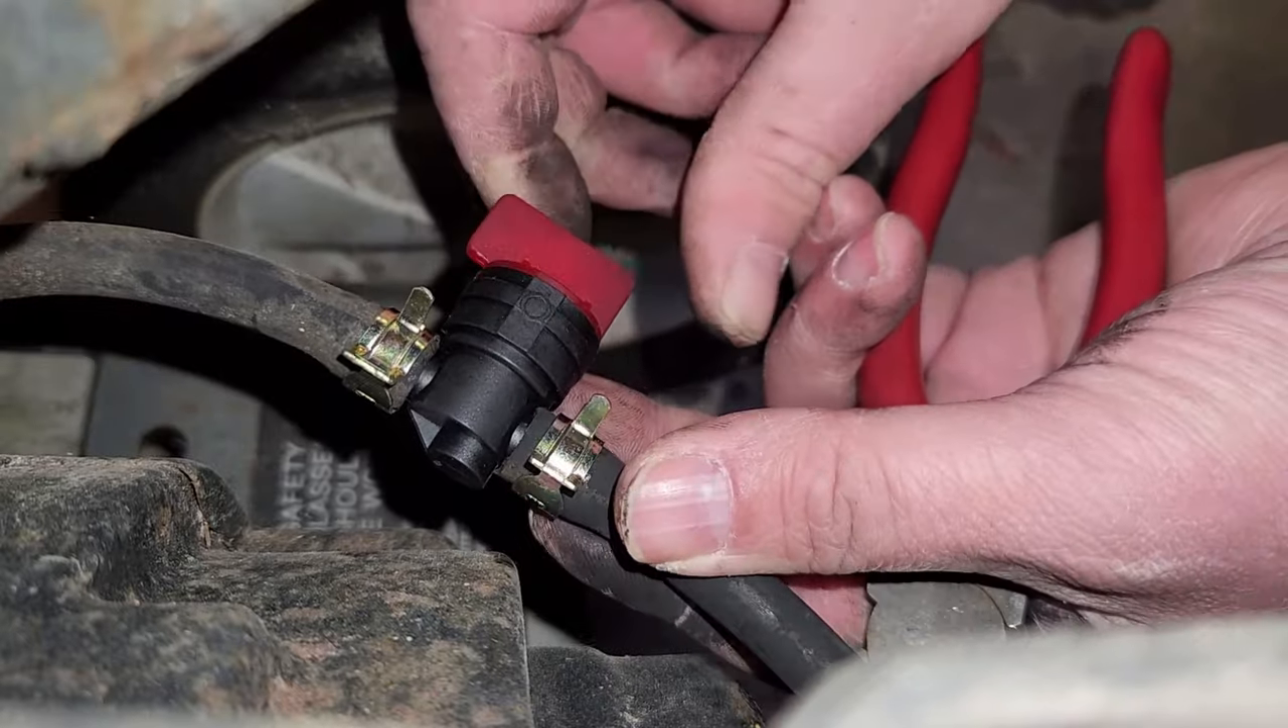Fuel shut off complete.